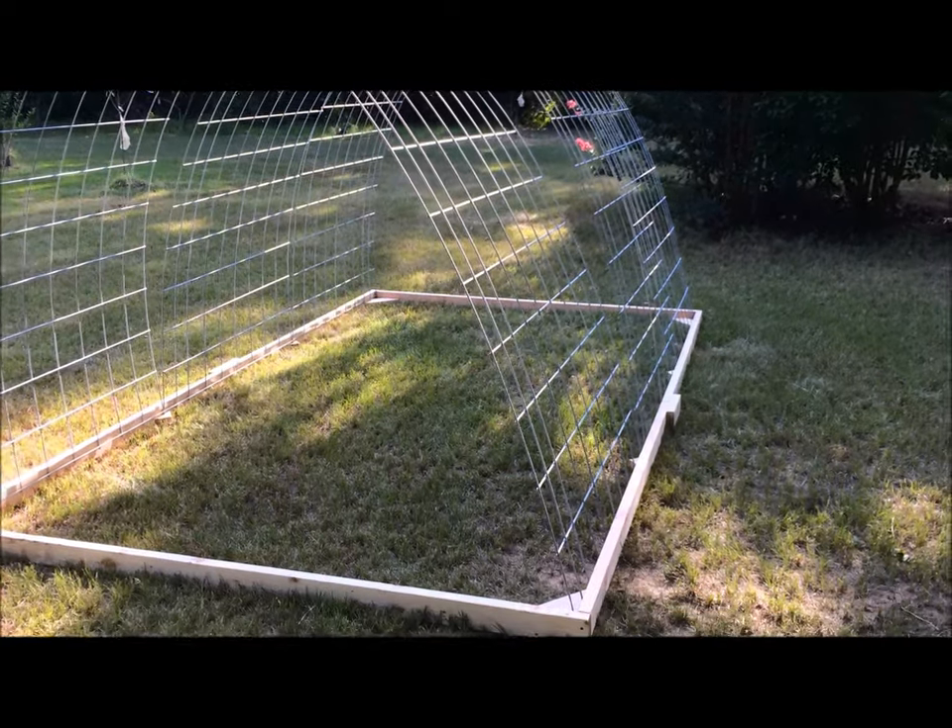Okay, we just put our three panels up.